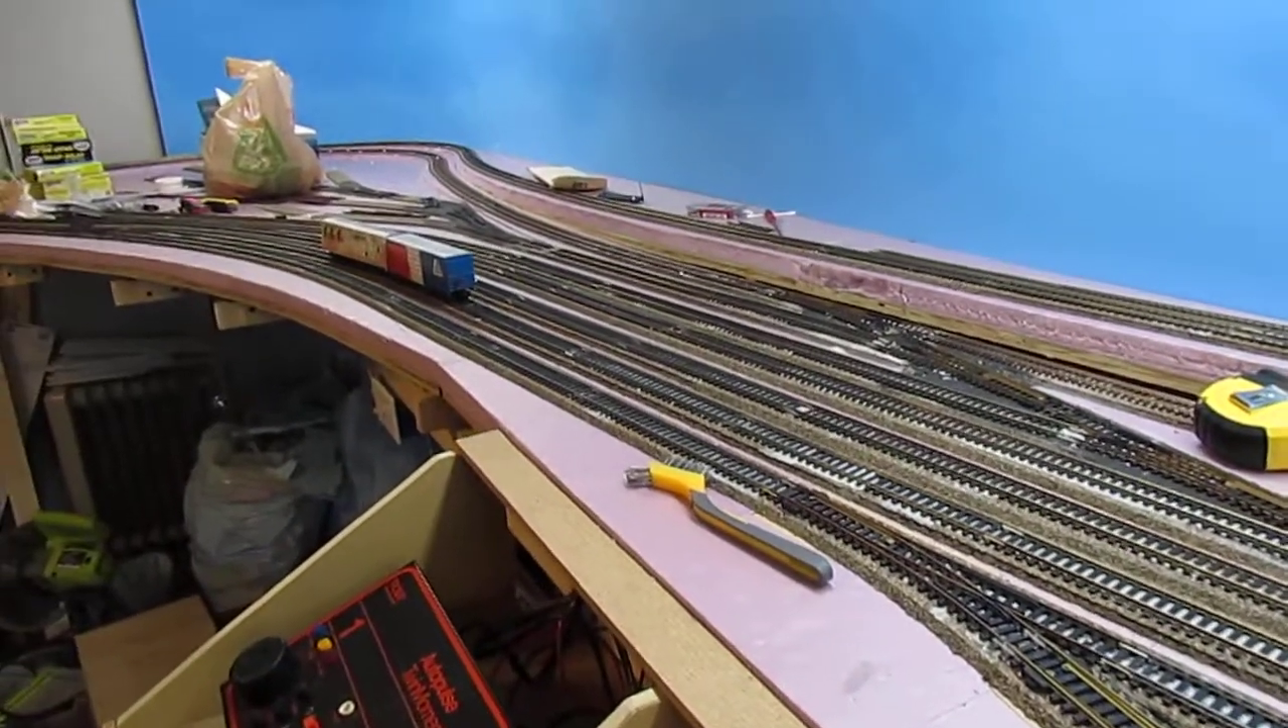But well as you can see I've got probably 98 % of all the track laid everything's glued and glued down with the latex adhesive and all the turnouts are installed.